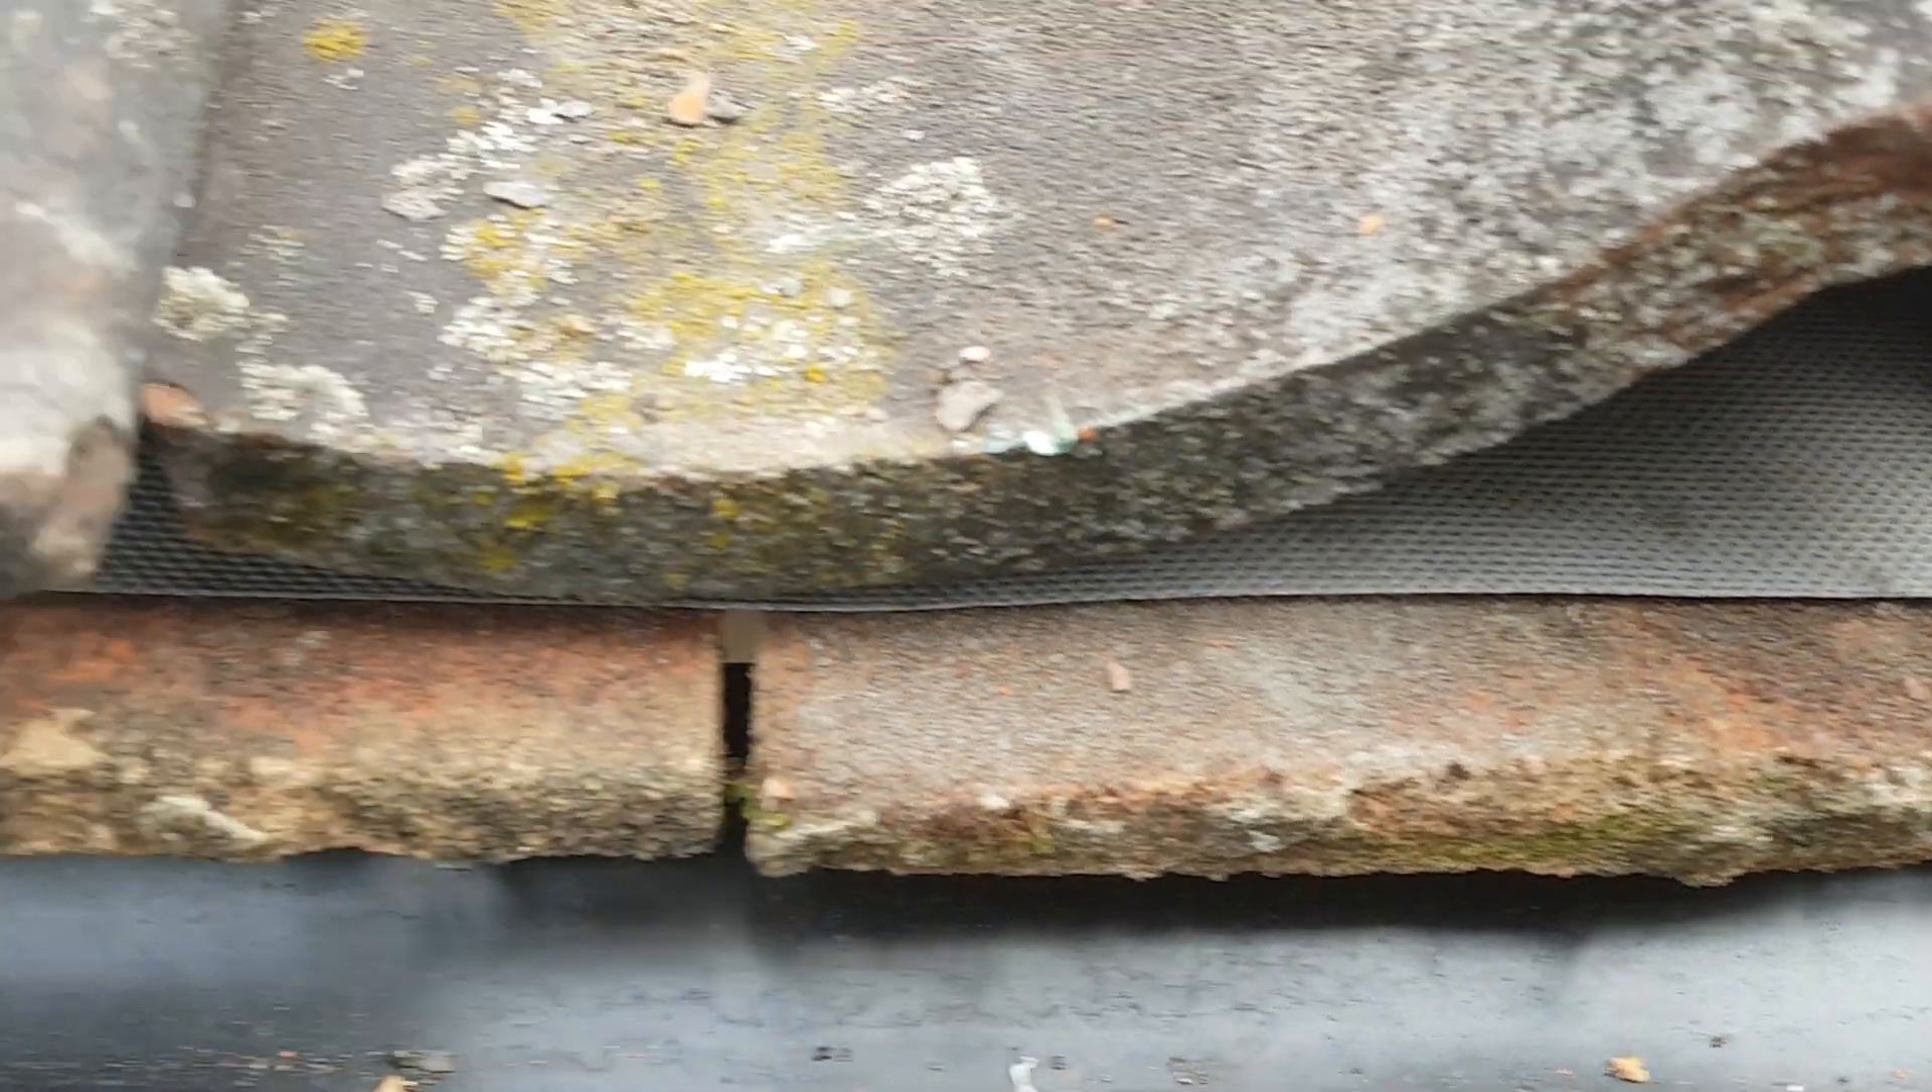Firstly, under these tiles here, that should have been all cemented in. It's not been done so.